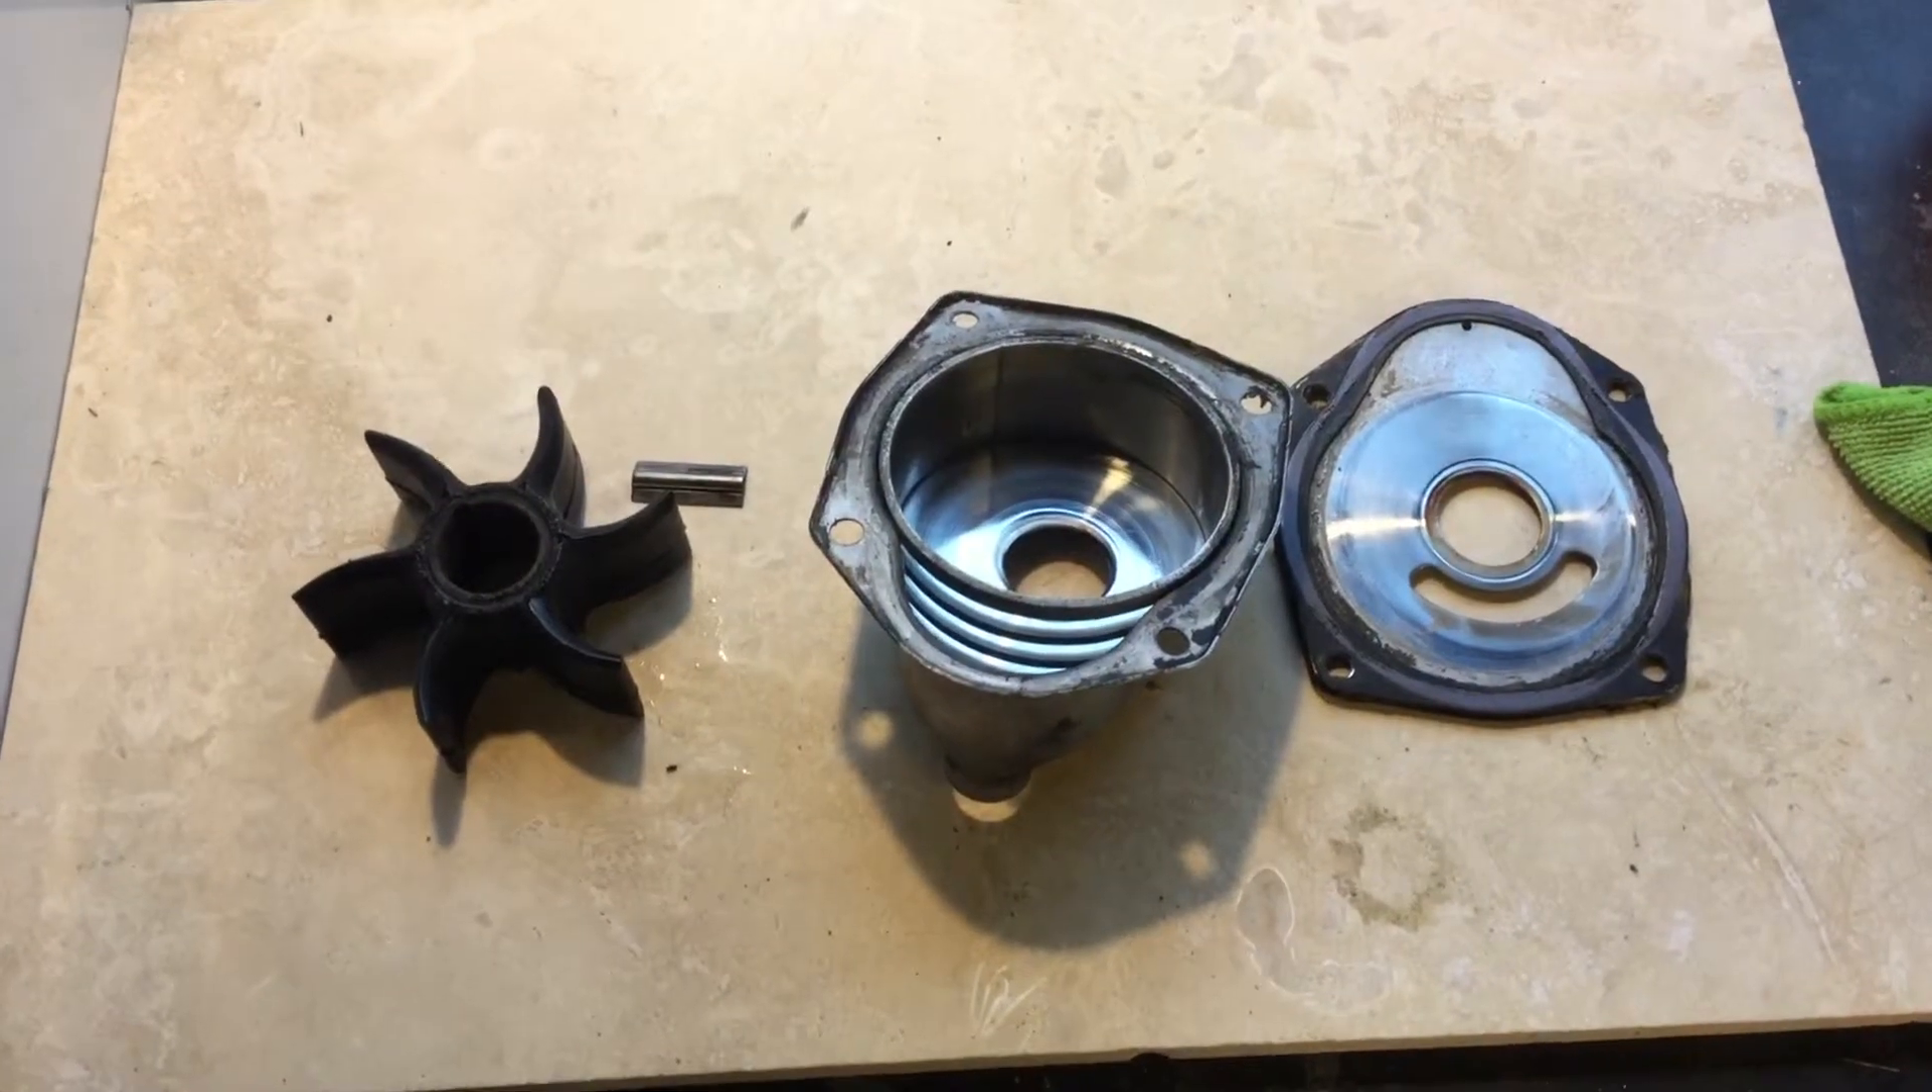This is the impeller removed from the housing and together with the backing plate.